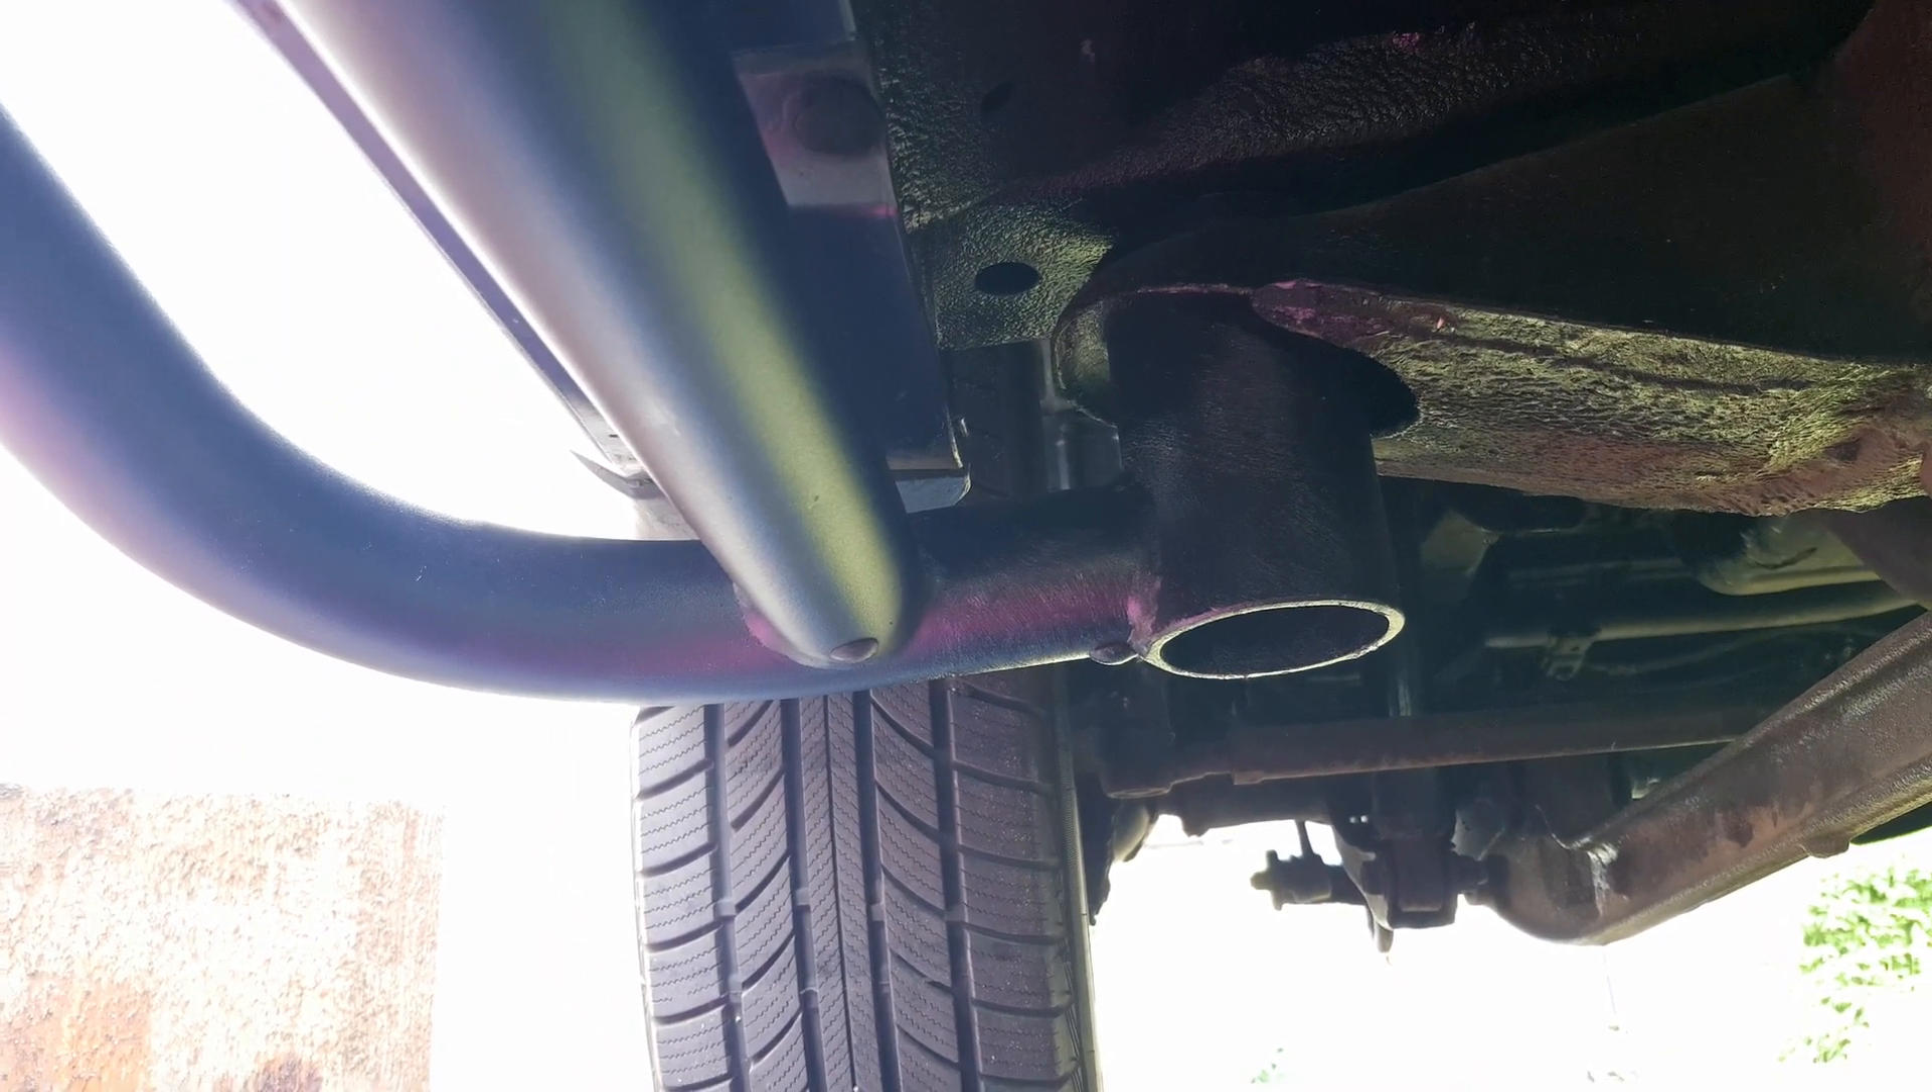Die Rockslider sind nun am Suzuki Jimny installiert.